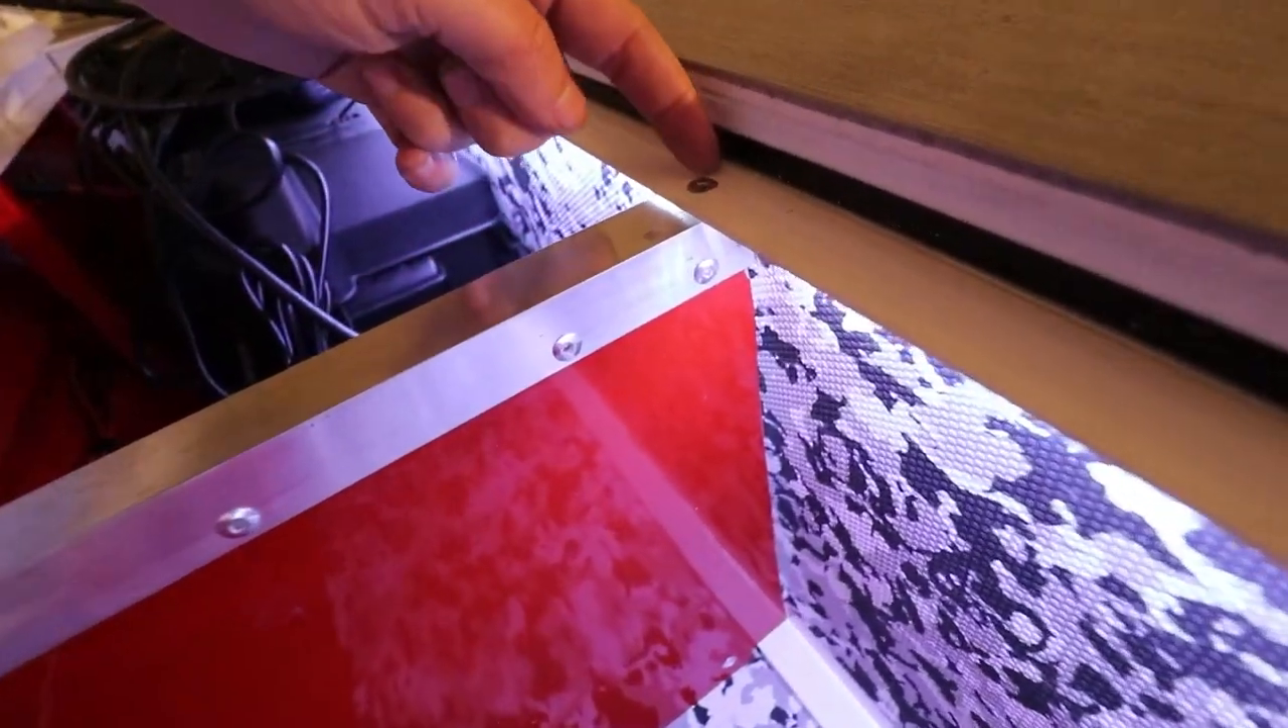So we cut out the wall then i added this one inch angle across there i got it riveted in here.